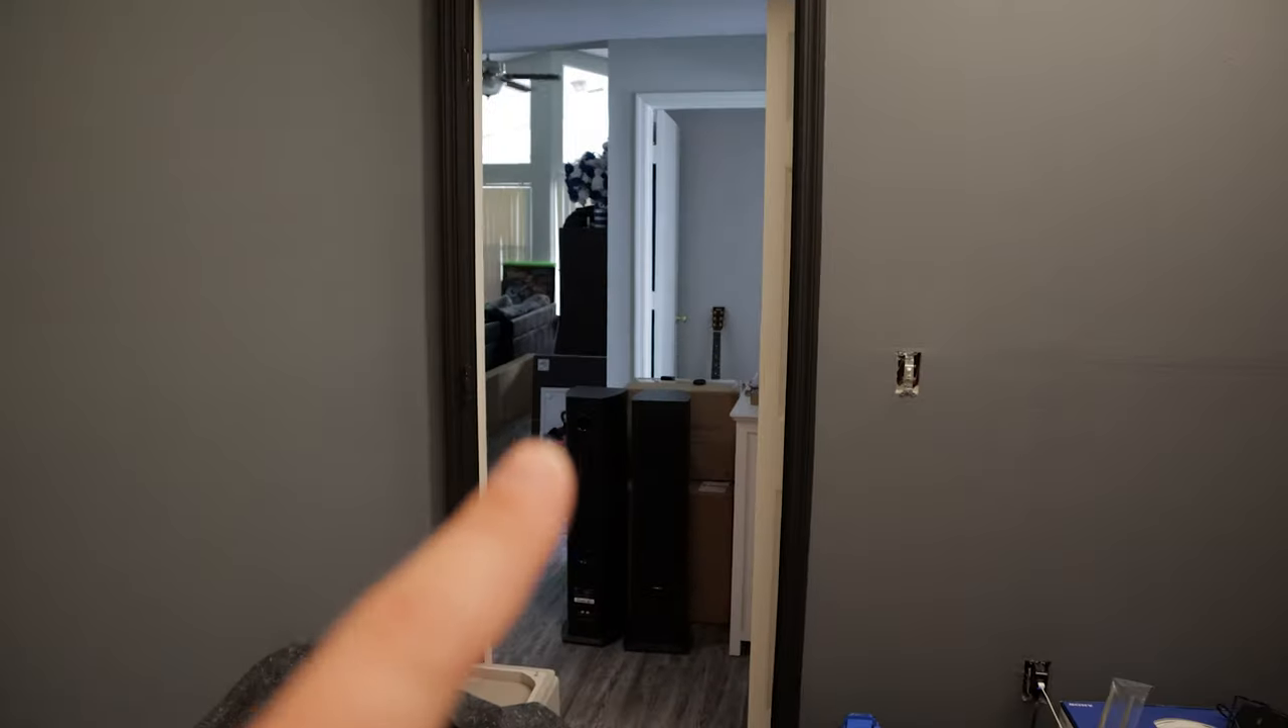I don't have the door on yet.